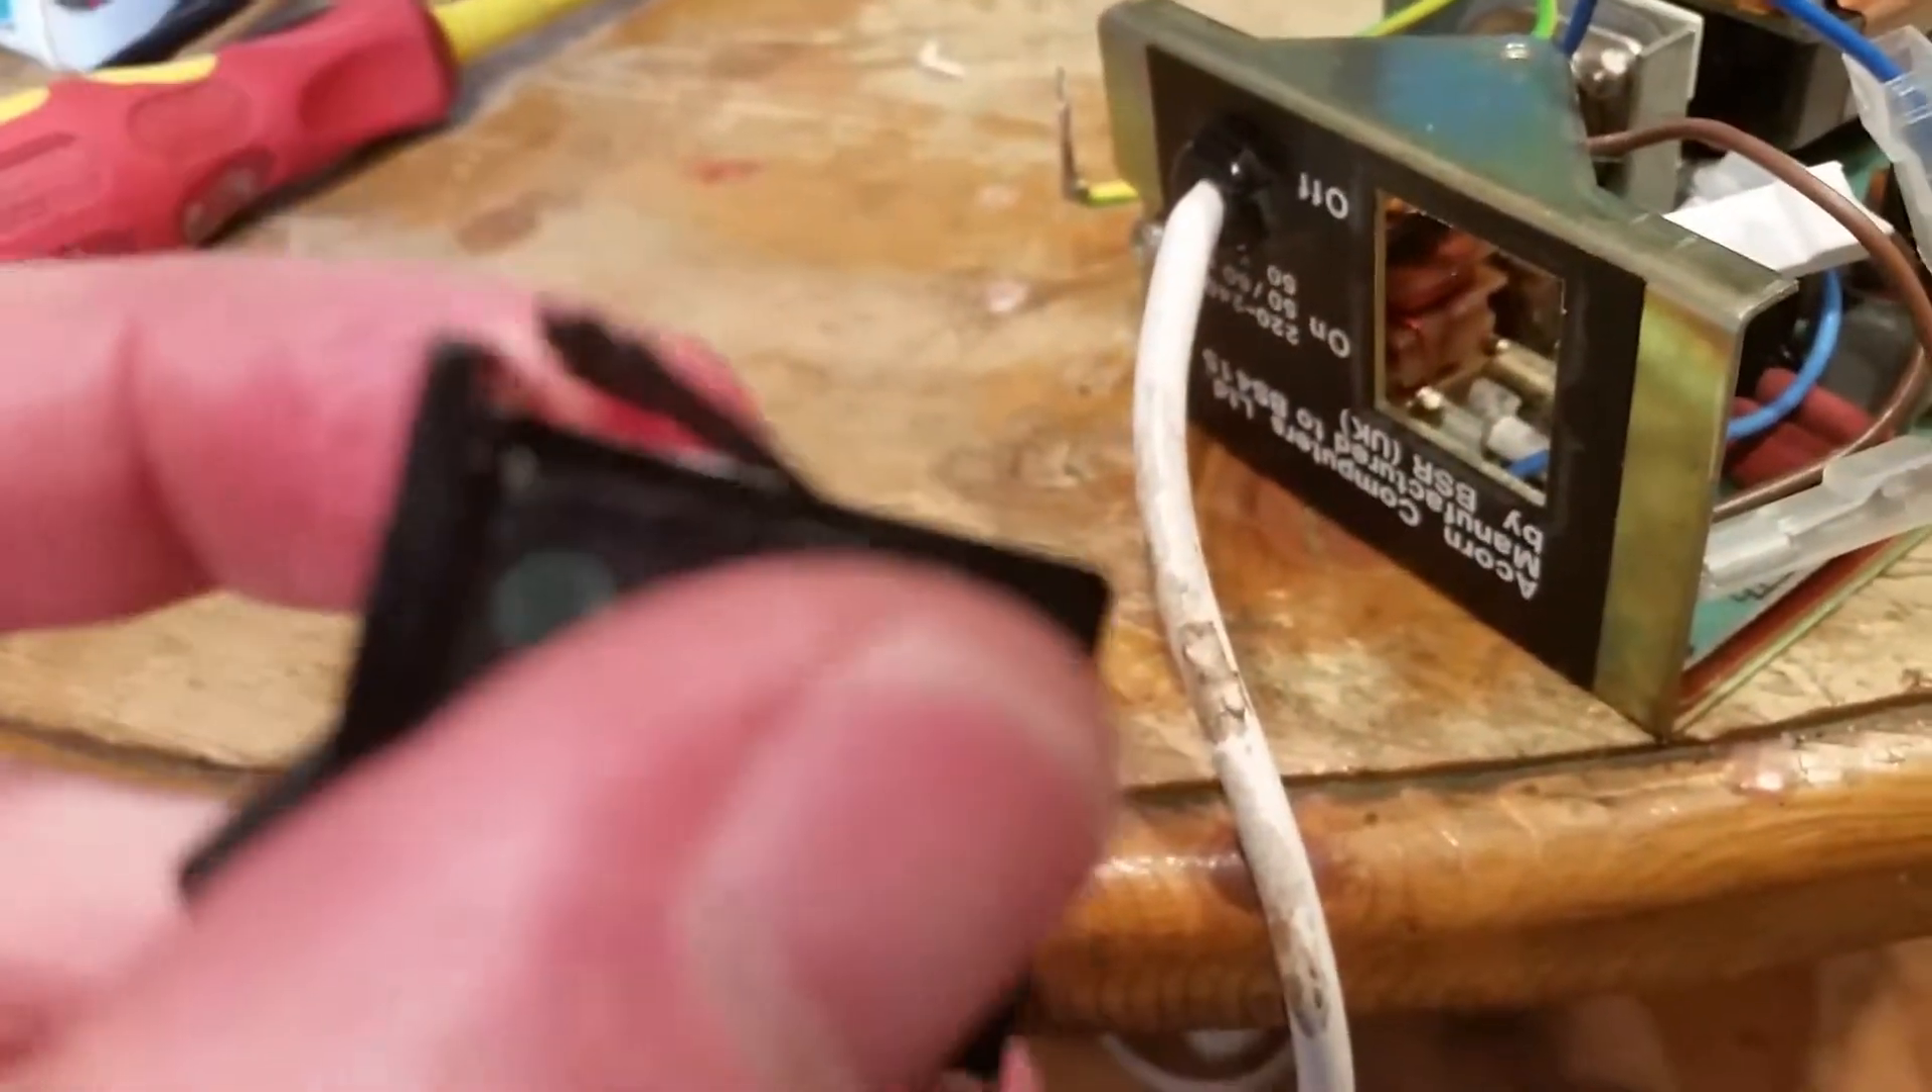That was a pig. Got the switch out.